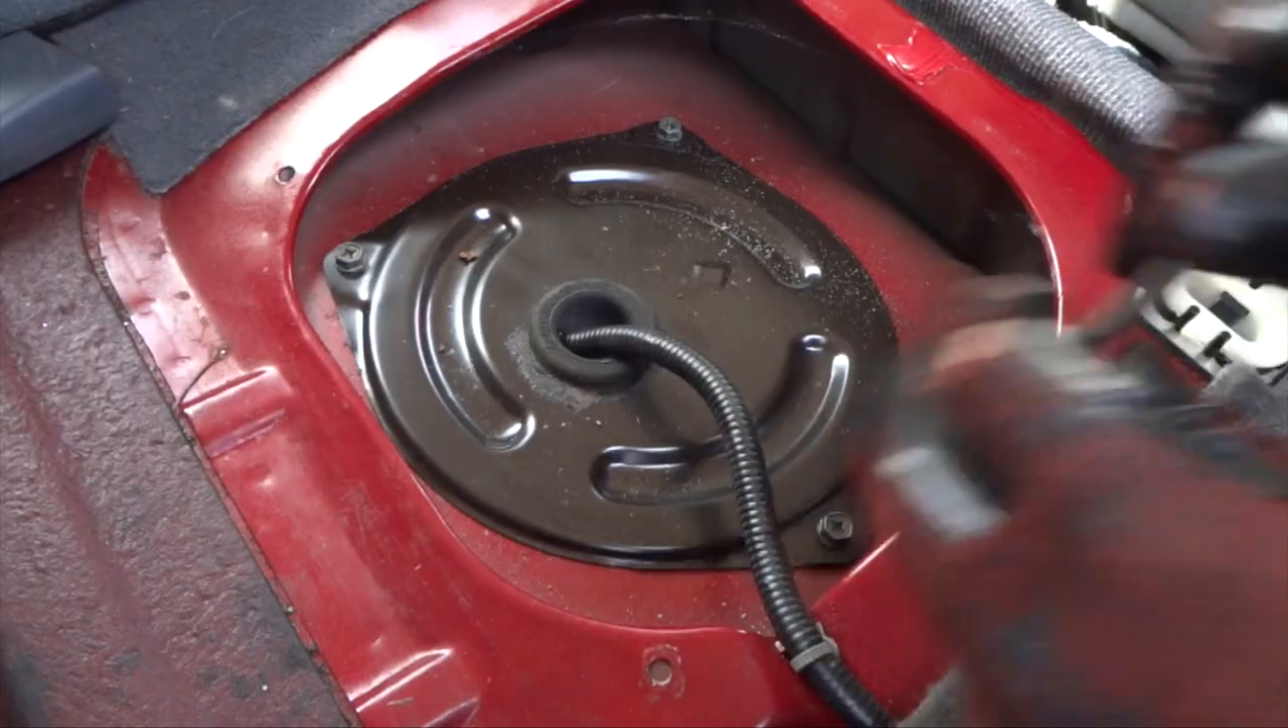Up comes the plate and uh well we've got one more plate we've got to take off here forgot about this one.